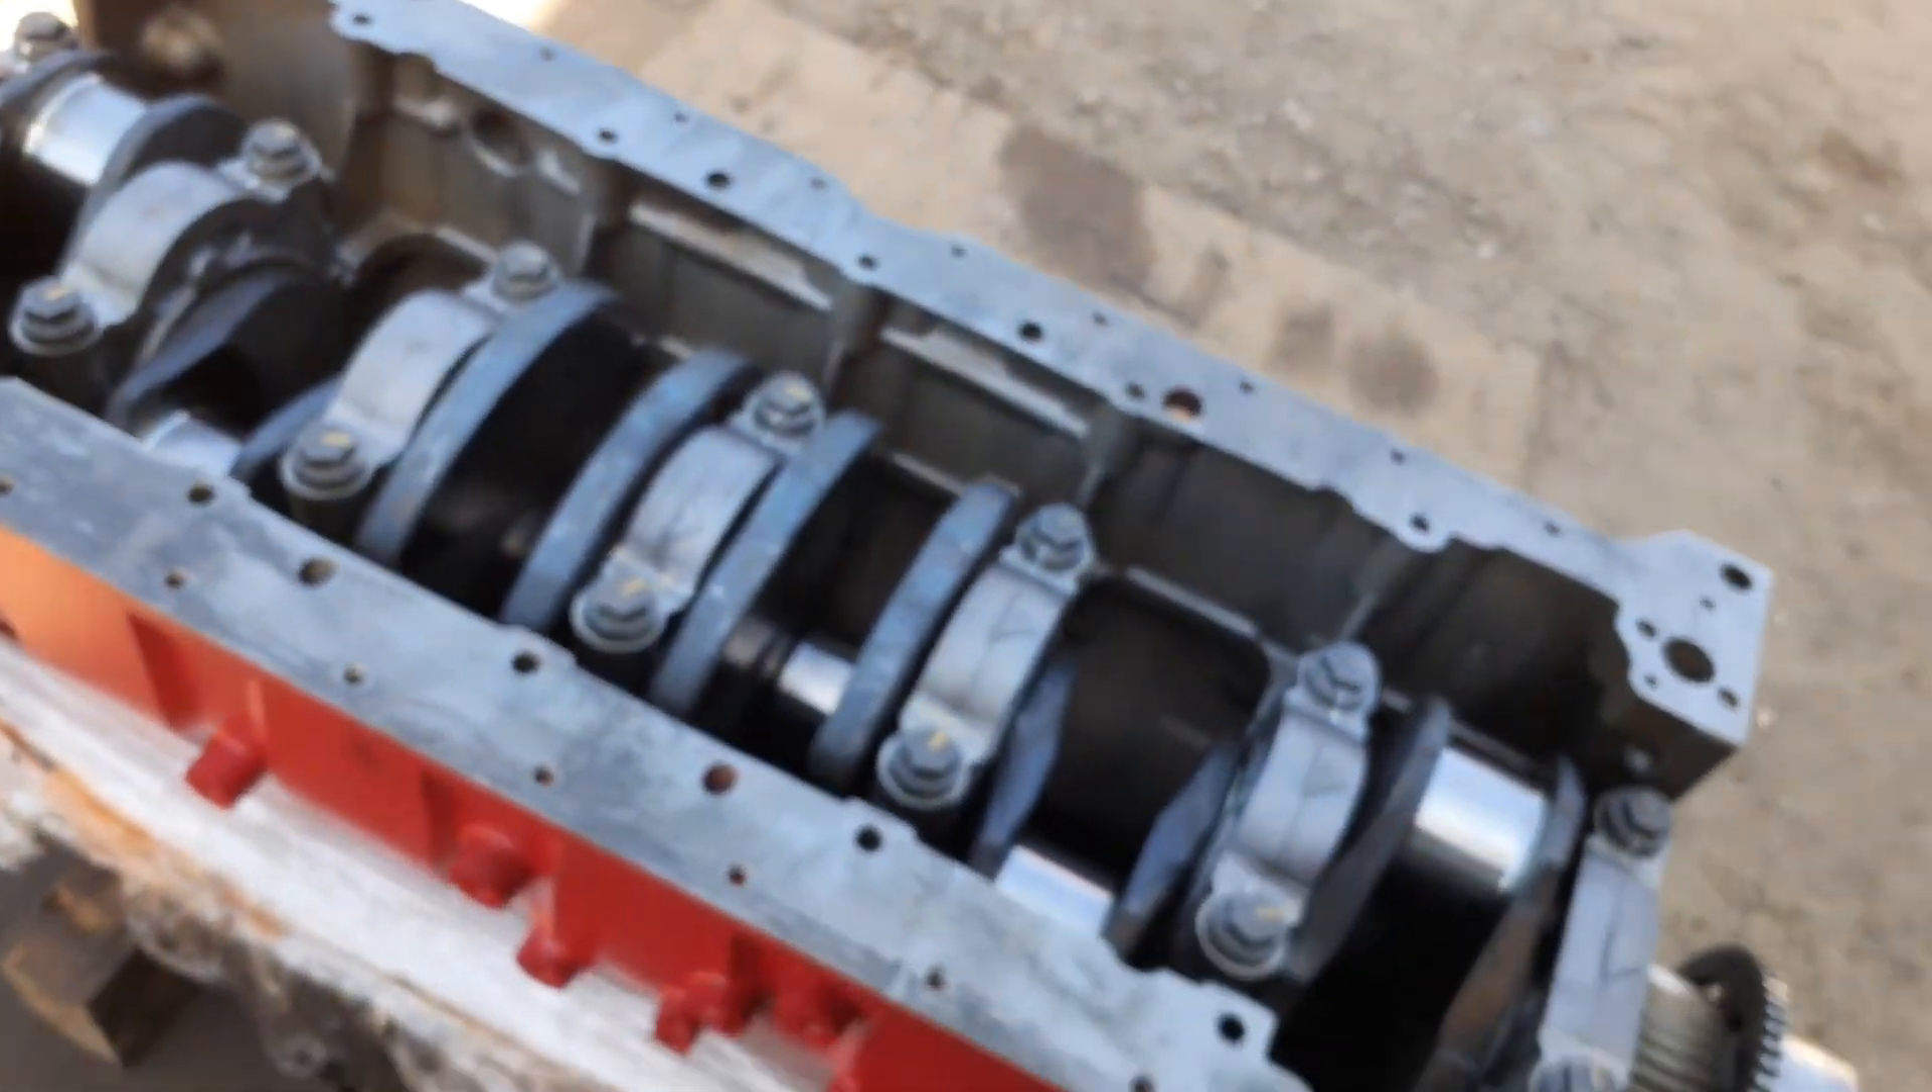Ya revisando que todo esto esté bien, ya el cigüeñal está perfectamente instalado, ensamblado.